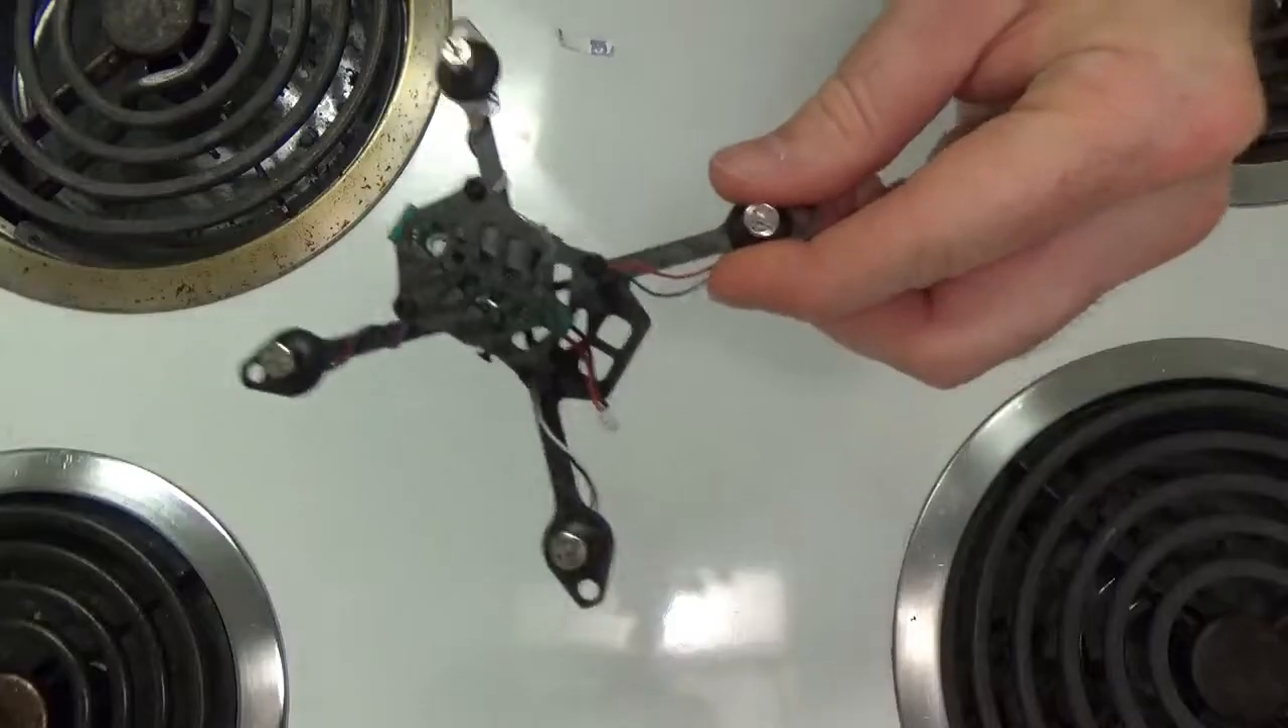All right so the flight controller motors are now attached.